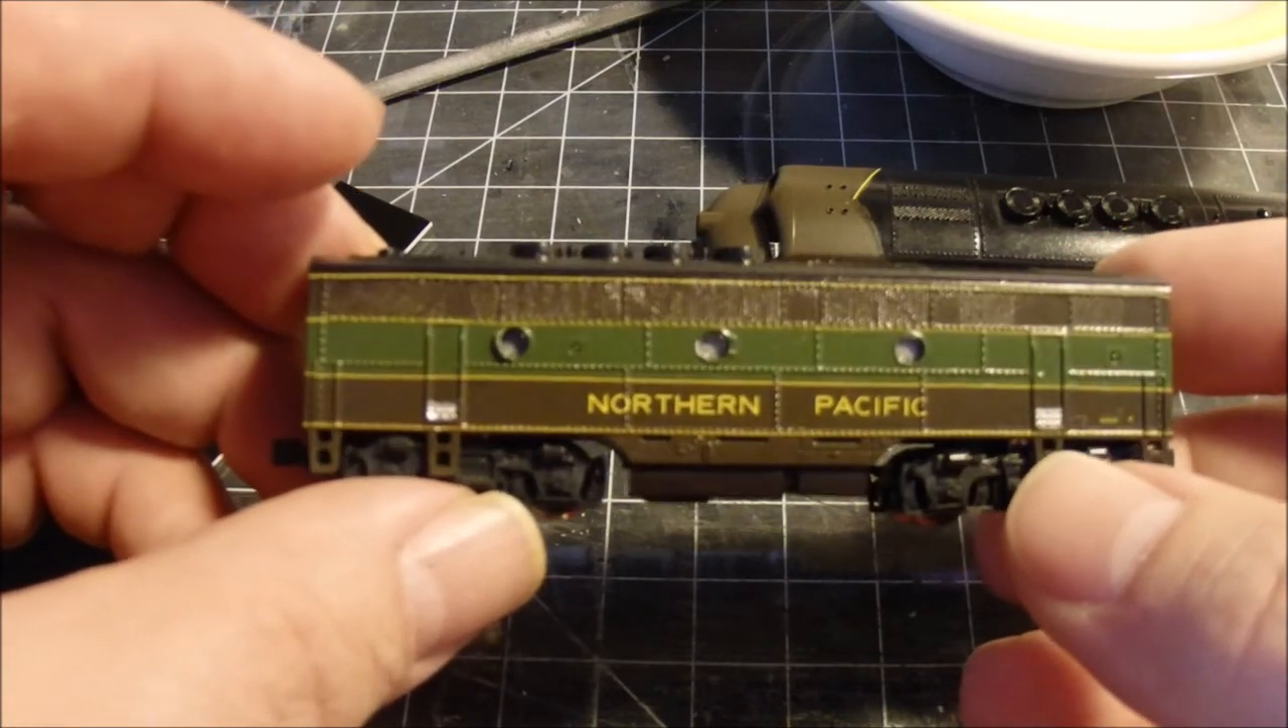And the shell is back on the body.